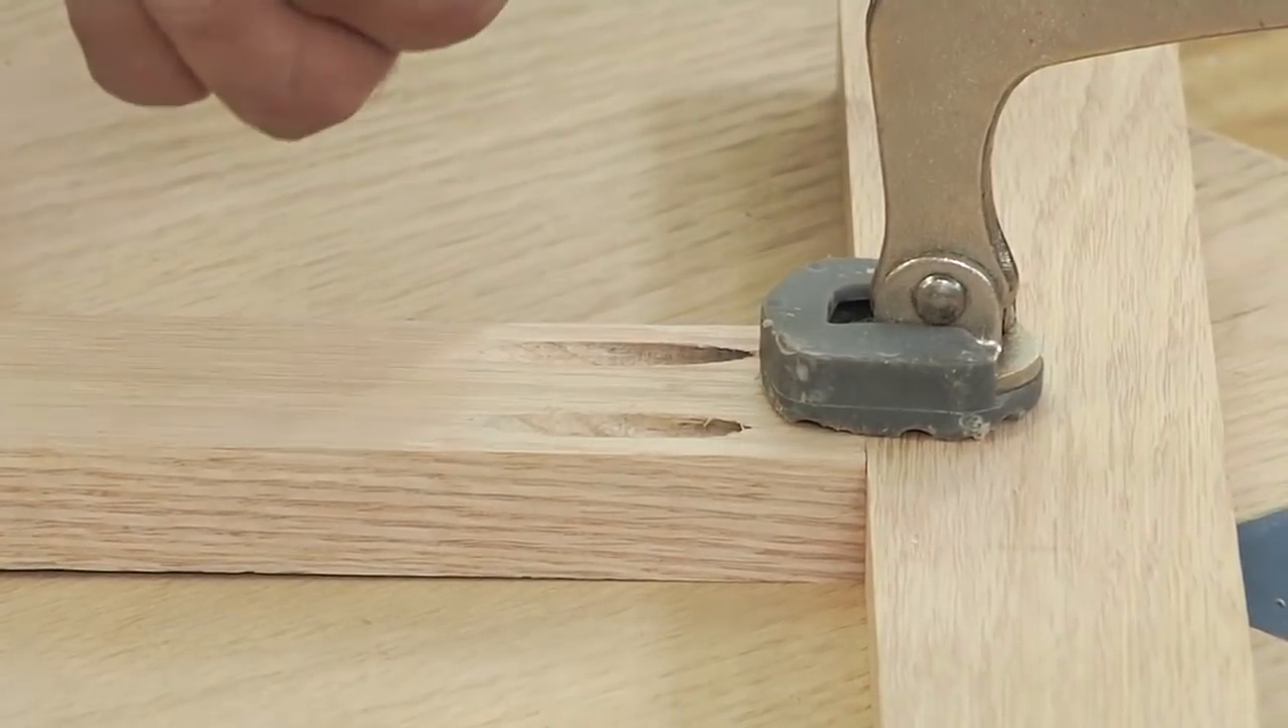Boy and you can really see on that seam the way I pulled that joint closed.